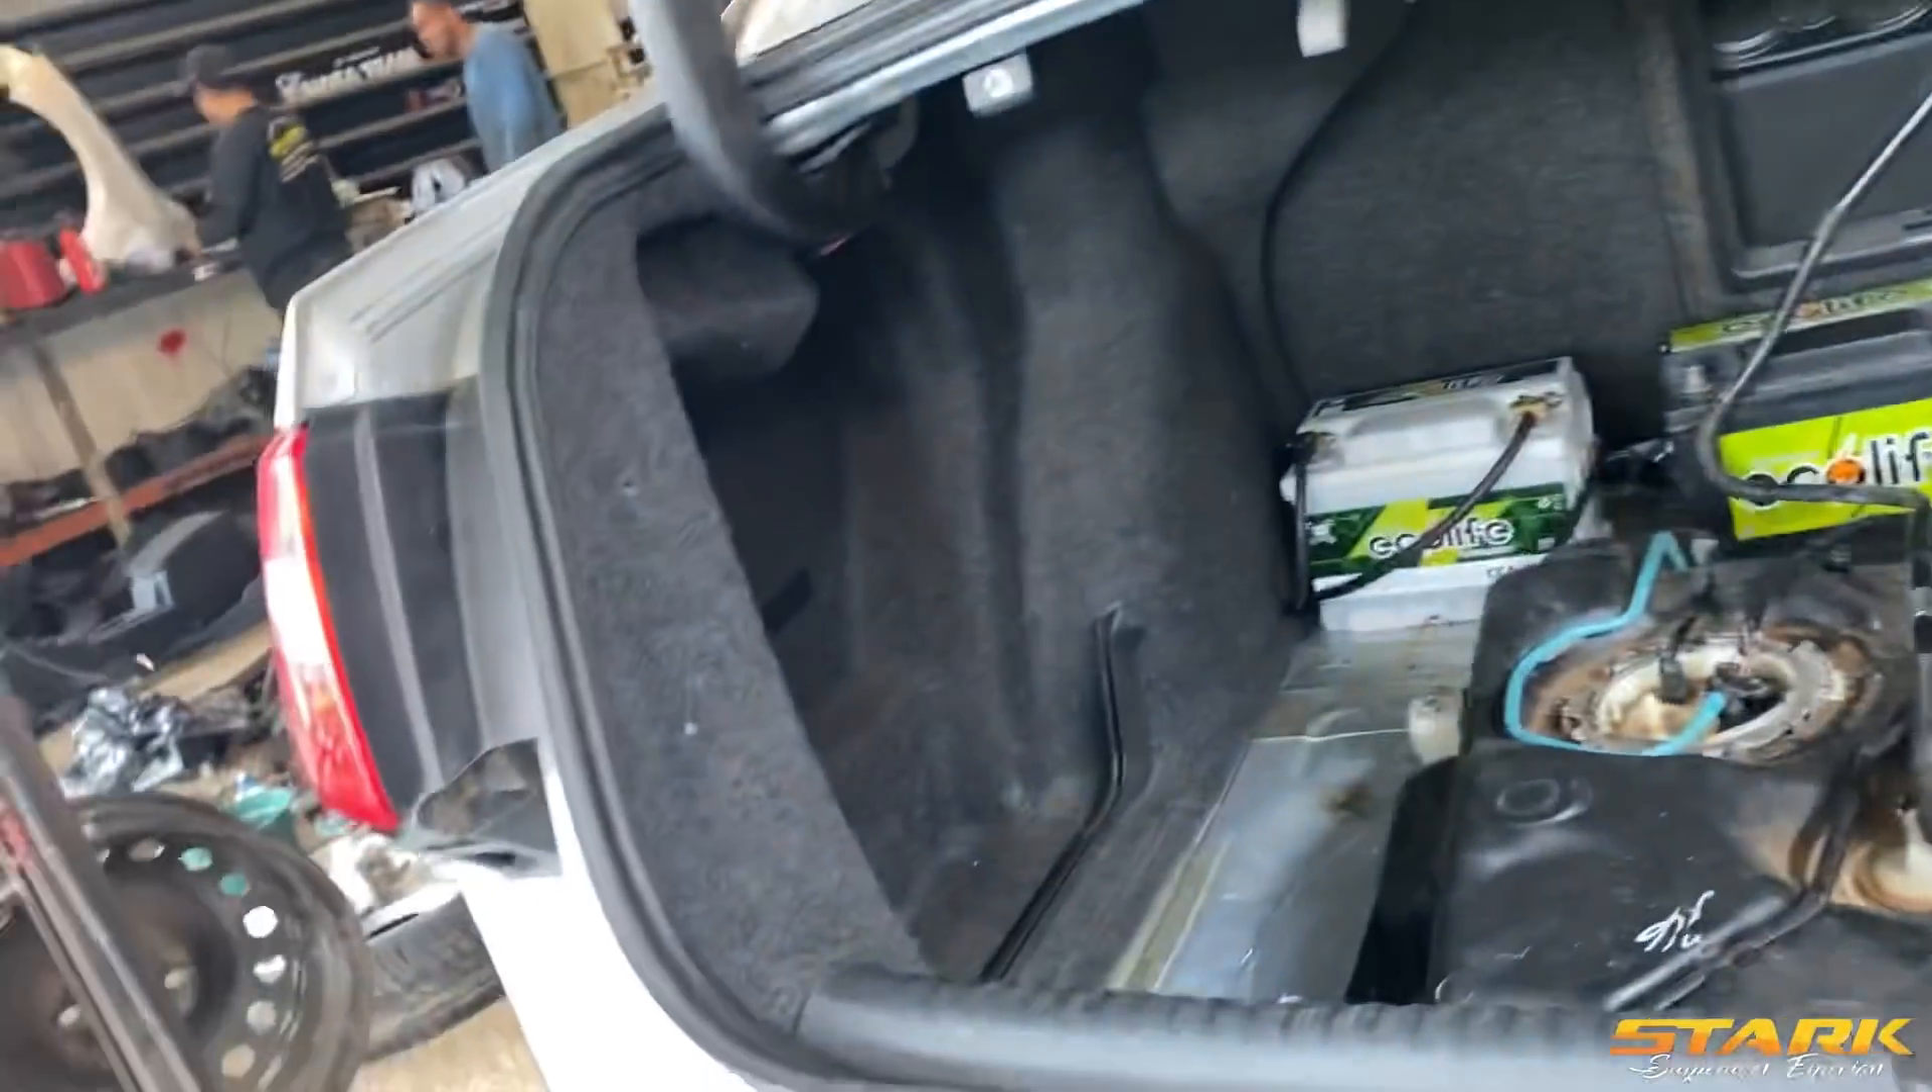A bateria já tá aqui. Bonitinho, vou só fixar ela.